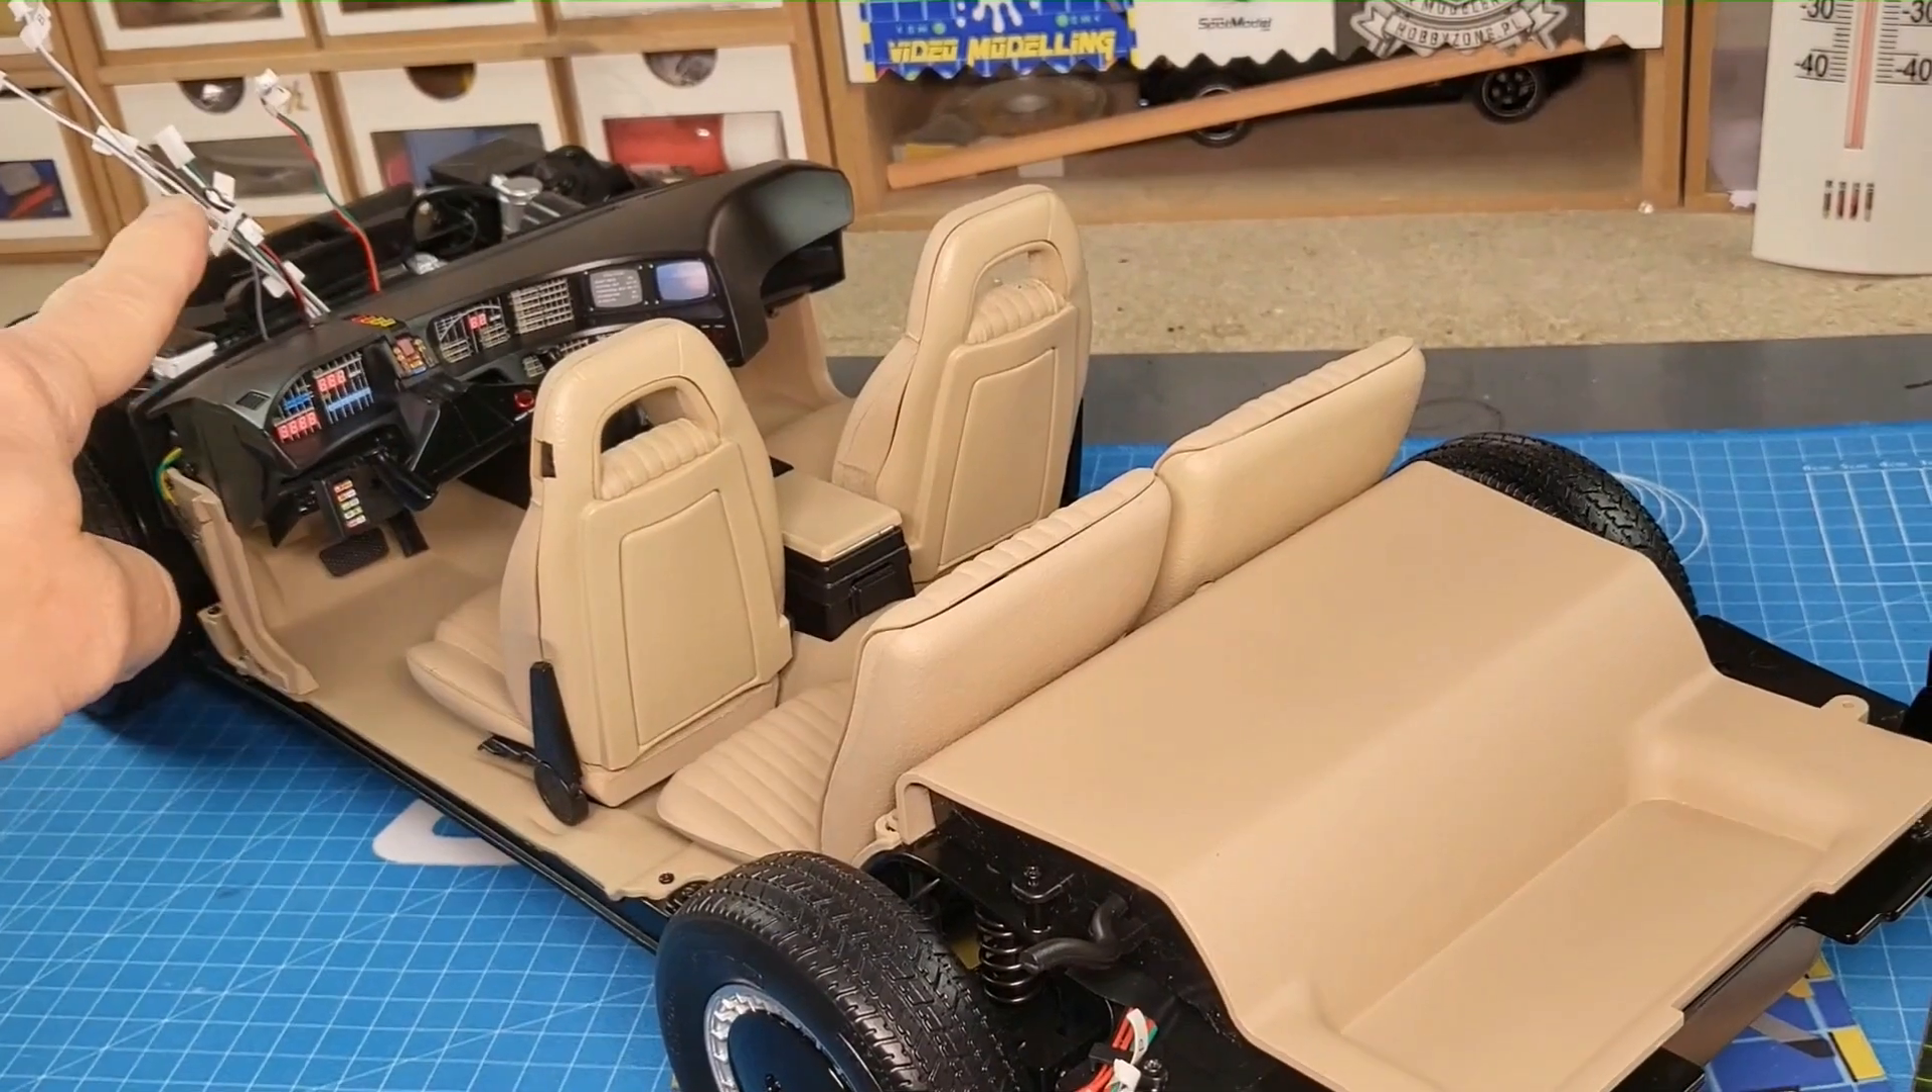Là, il y a encore quelques câbles à raccorder.